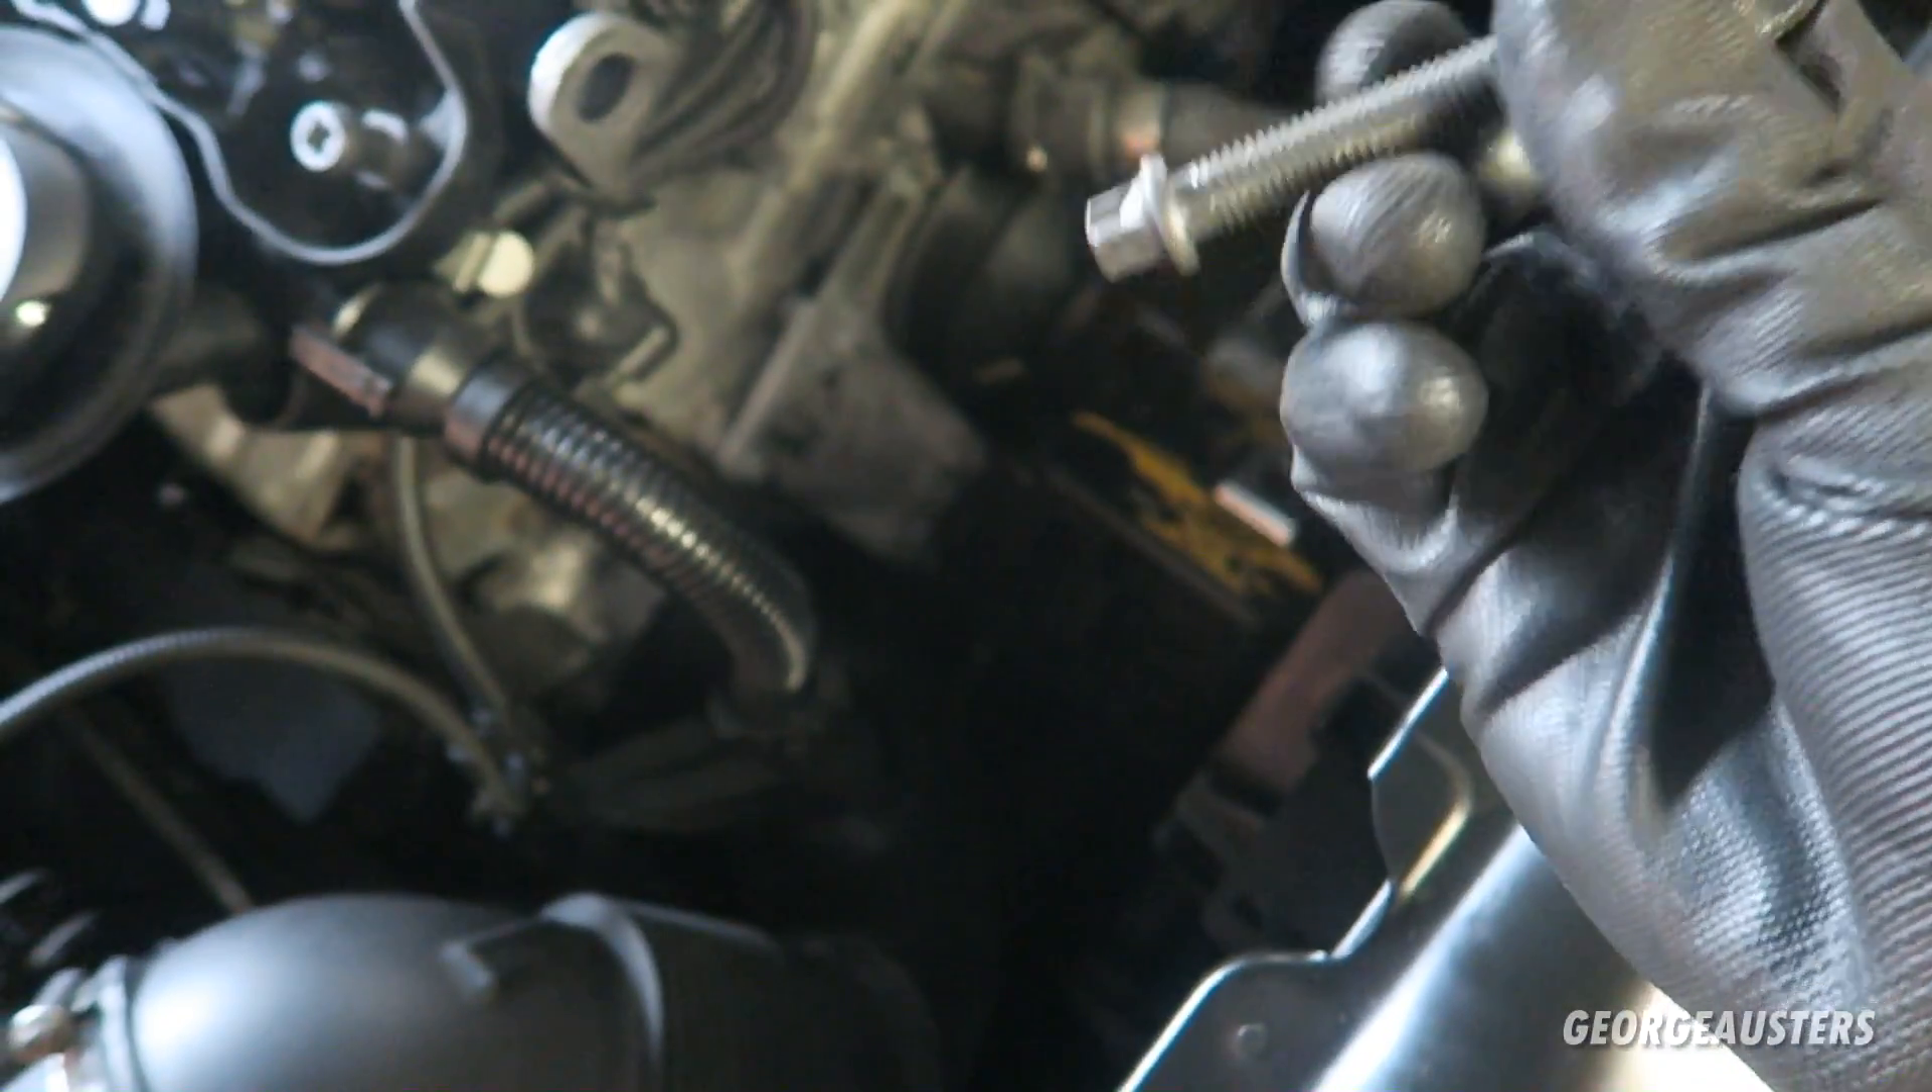And there we go, that's the bolt fully removed.